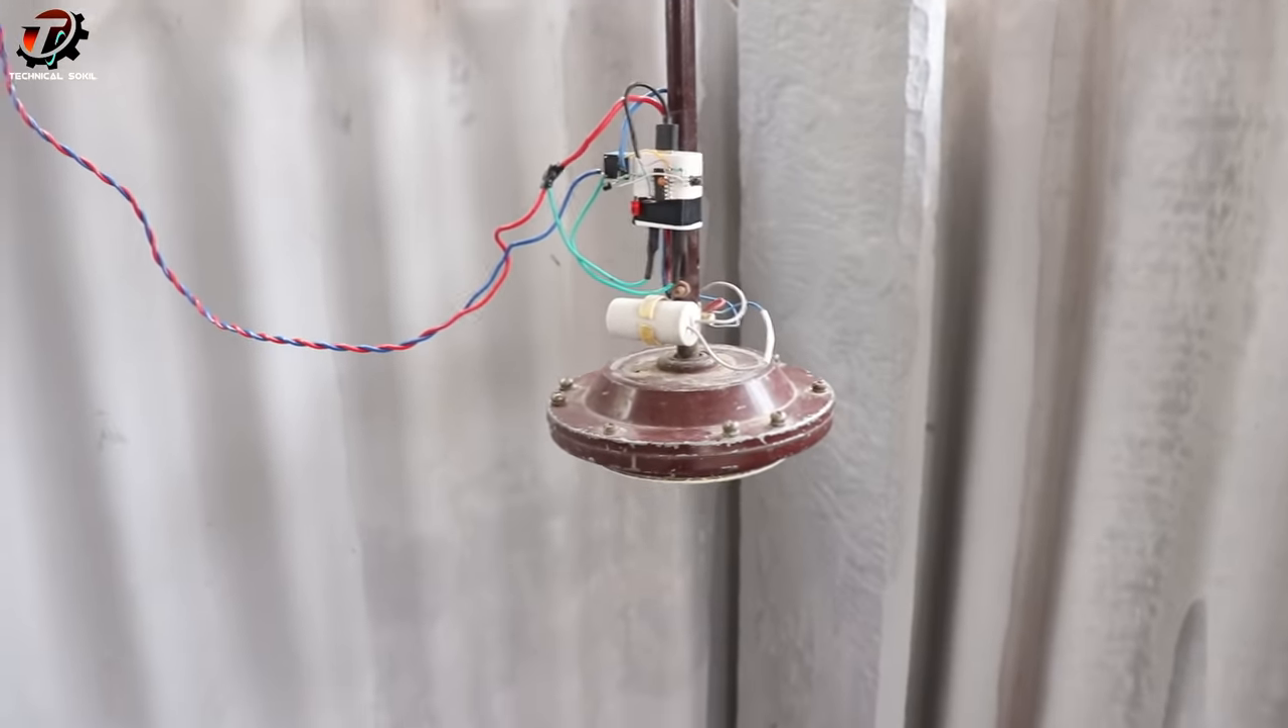यहाँ पर यह देखिए circuit लगा हुआ है।